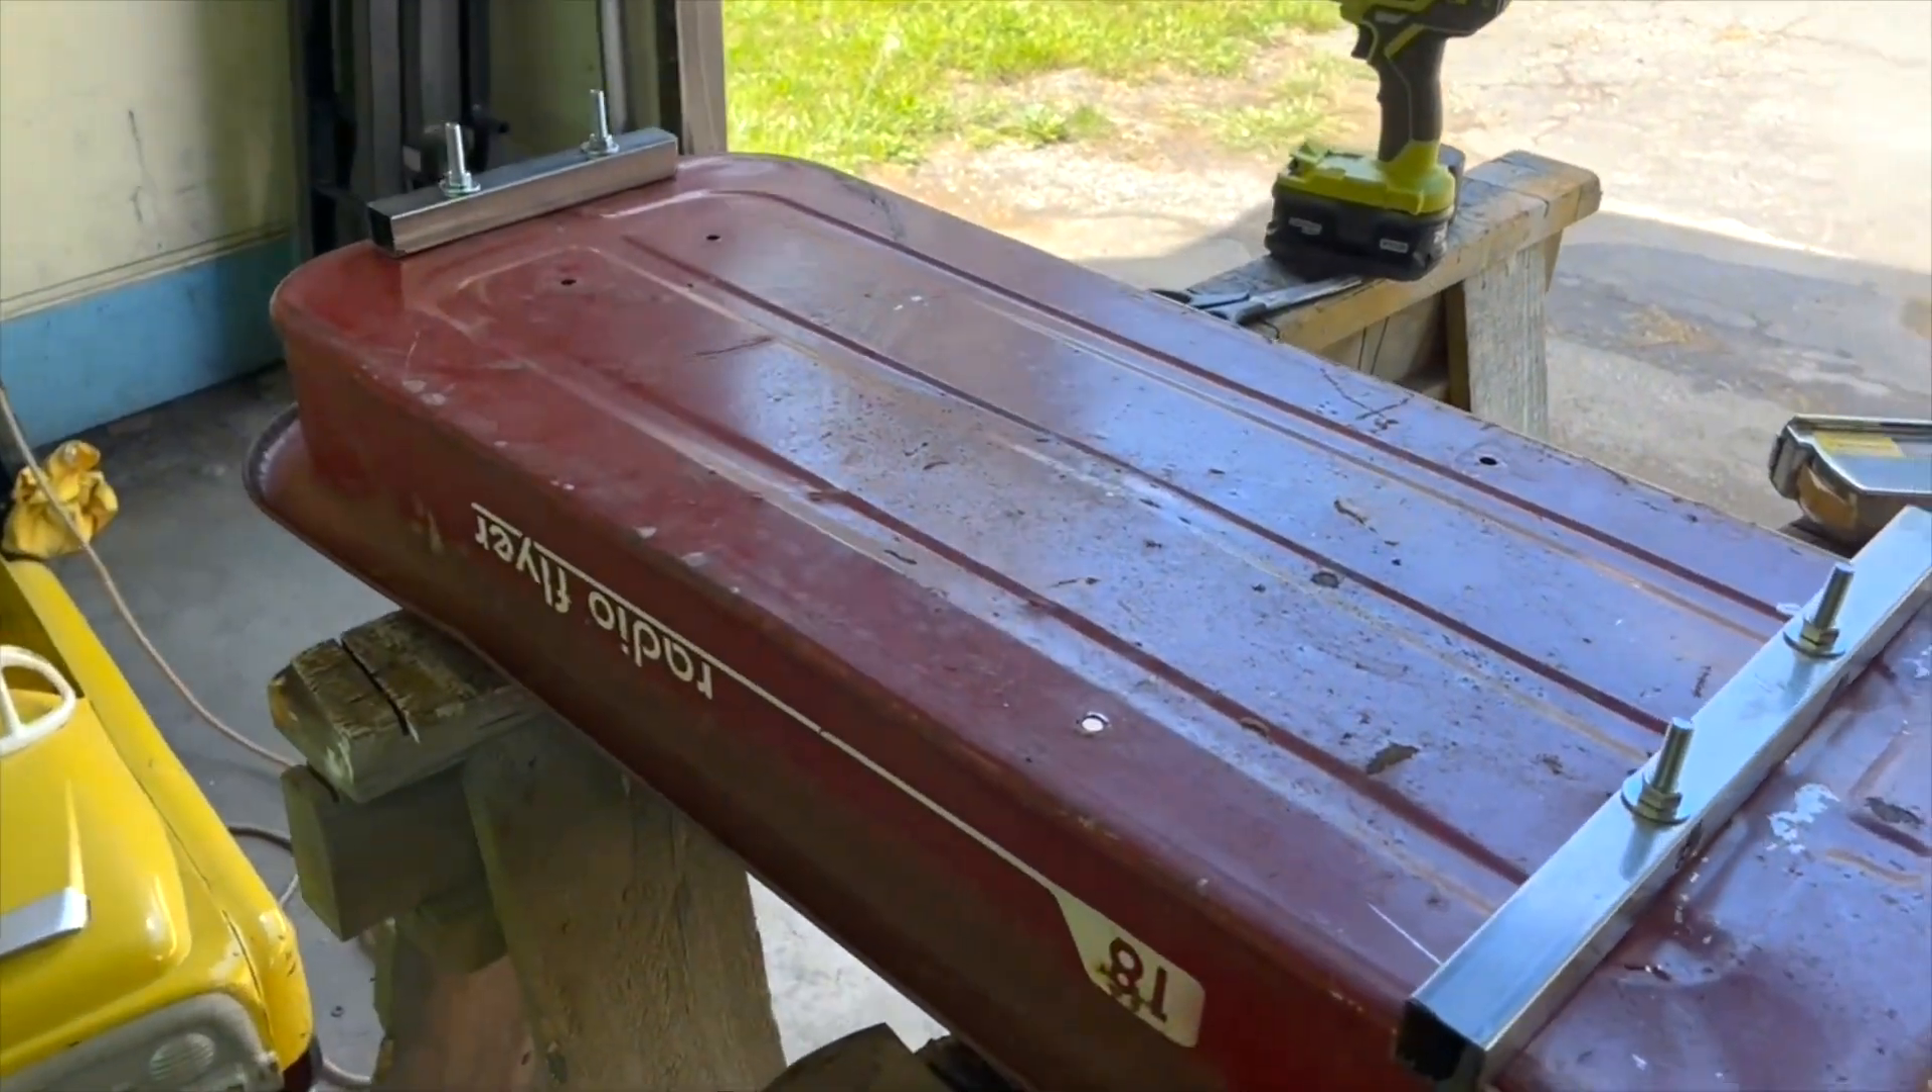Got the metal bolted down as you can see i need to trim those down those uh carriage bolts down a little bit.